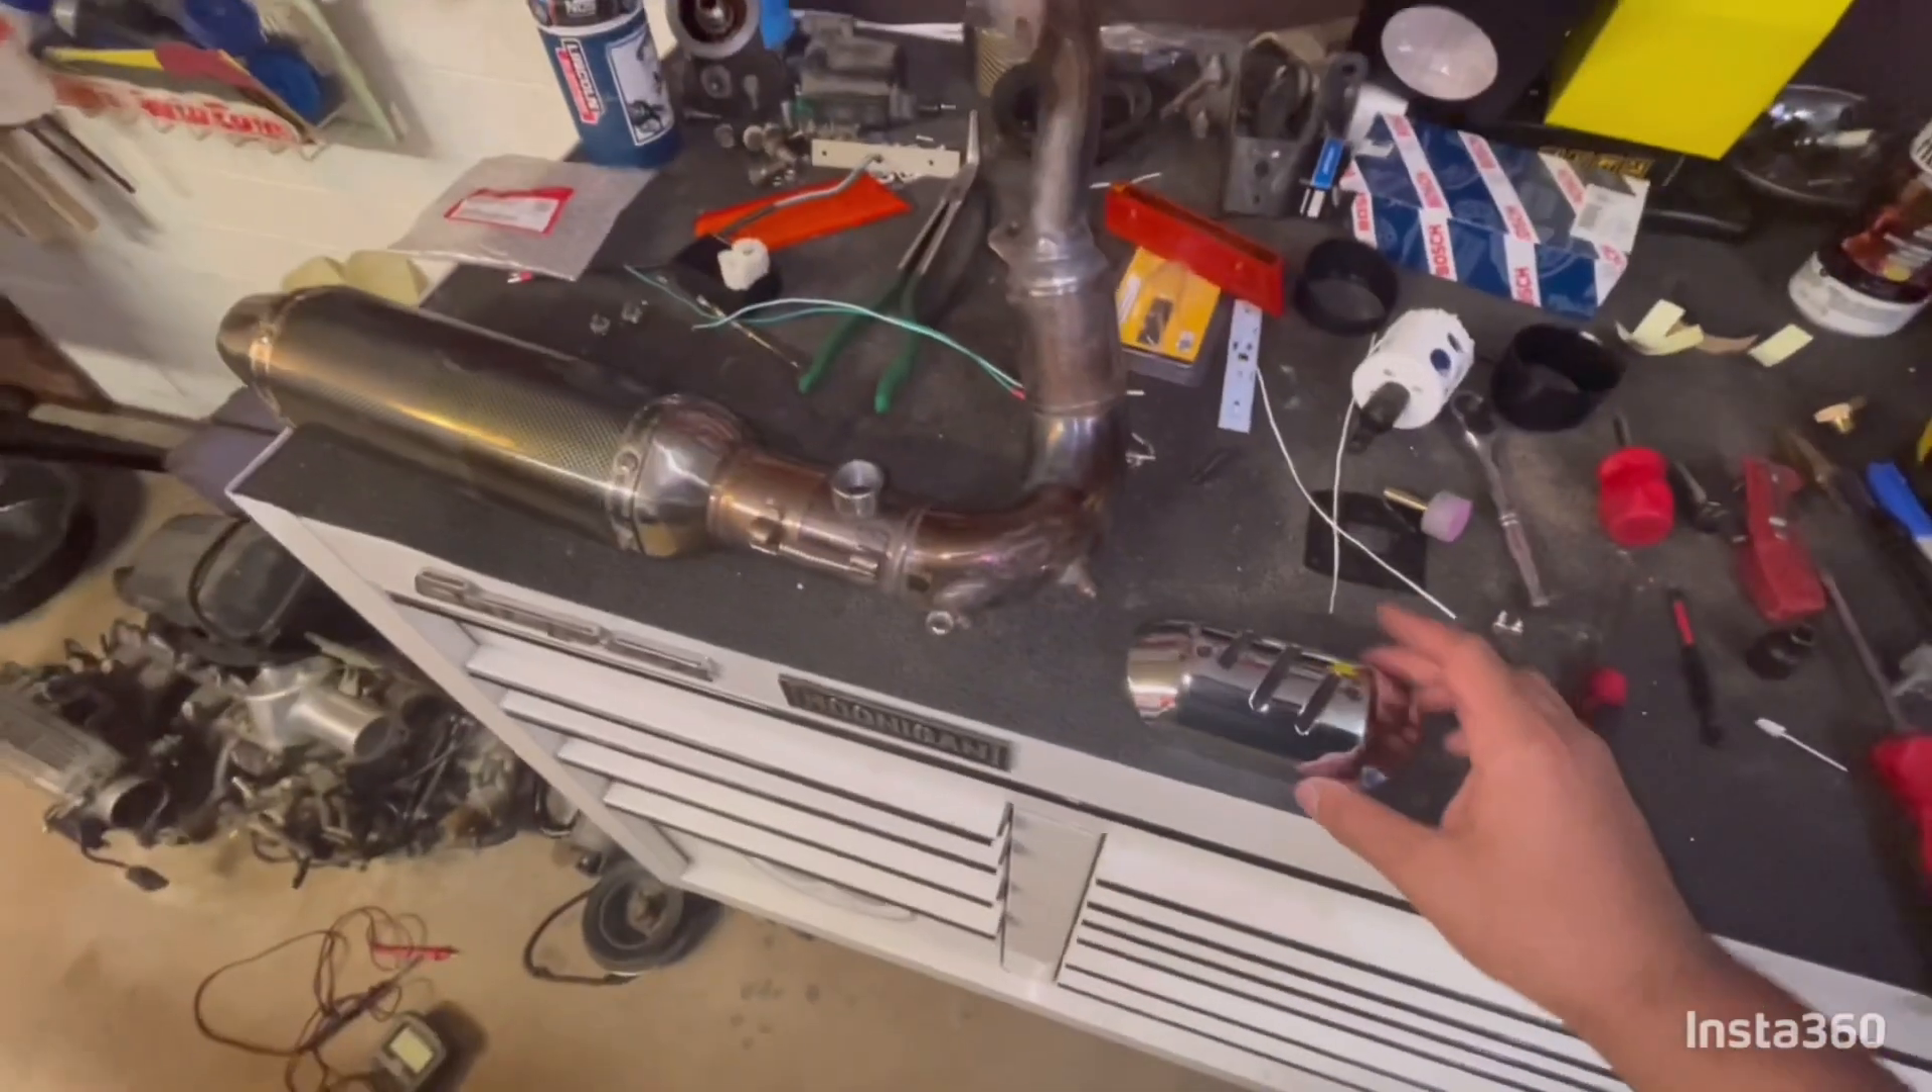Got the exhaust off. Took off the chrome plate.